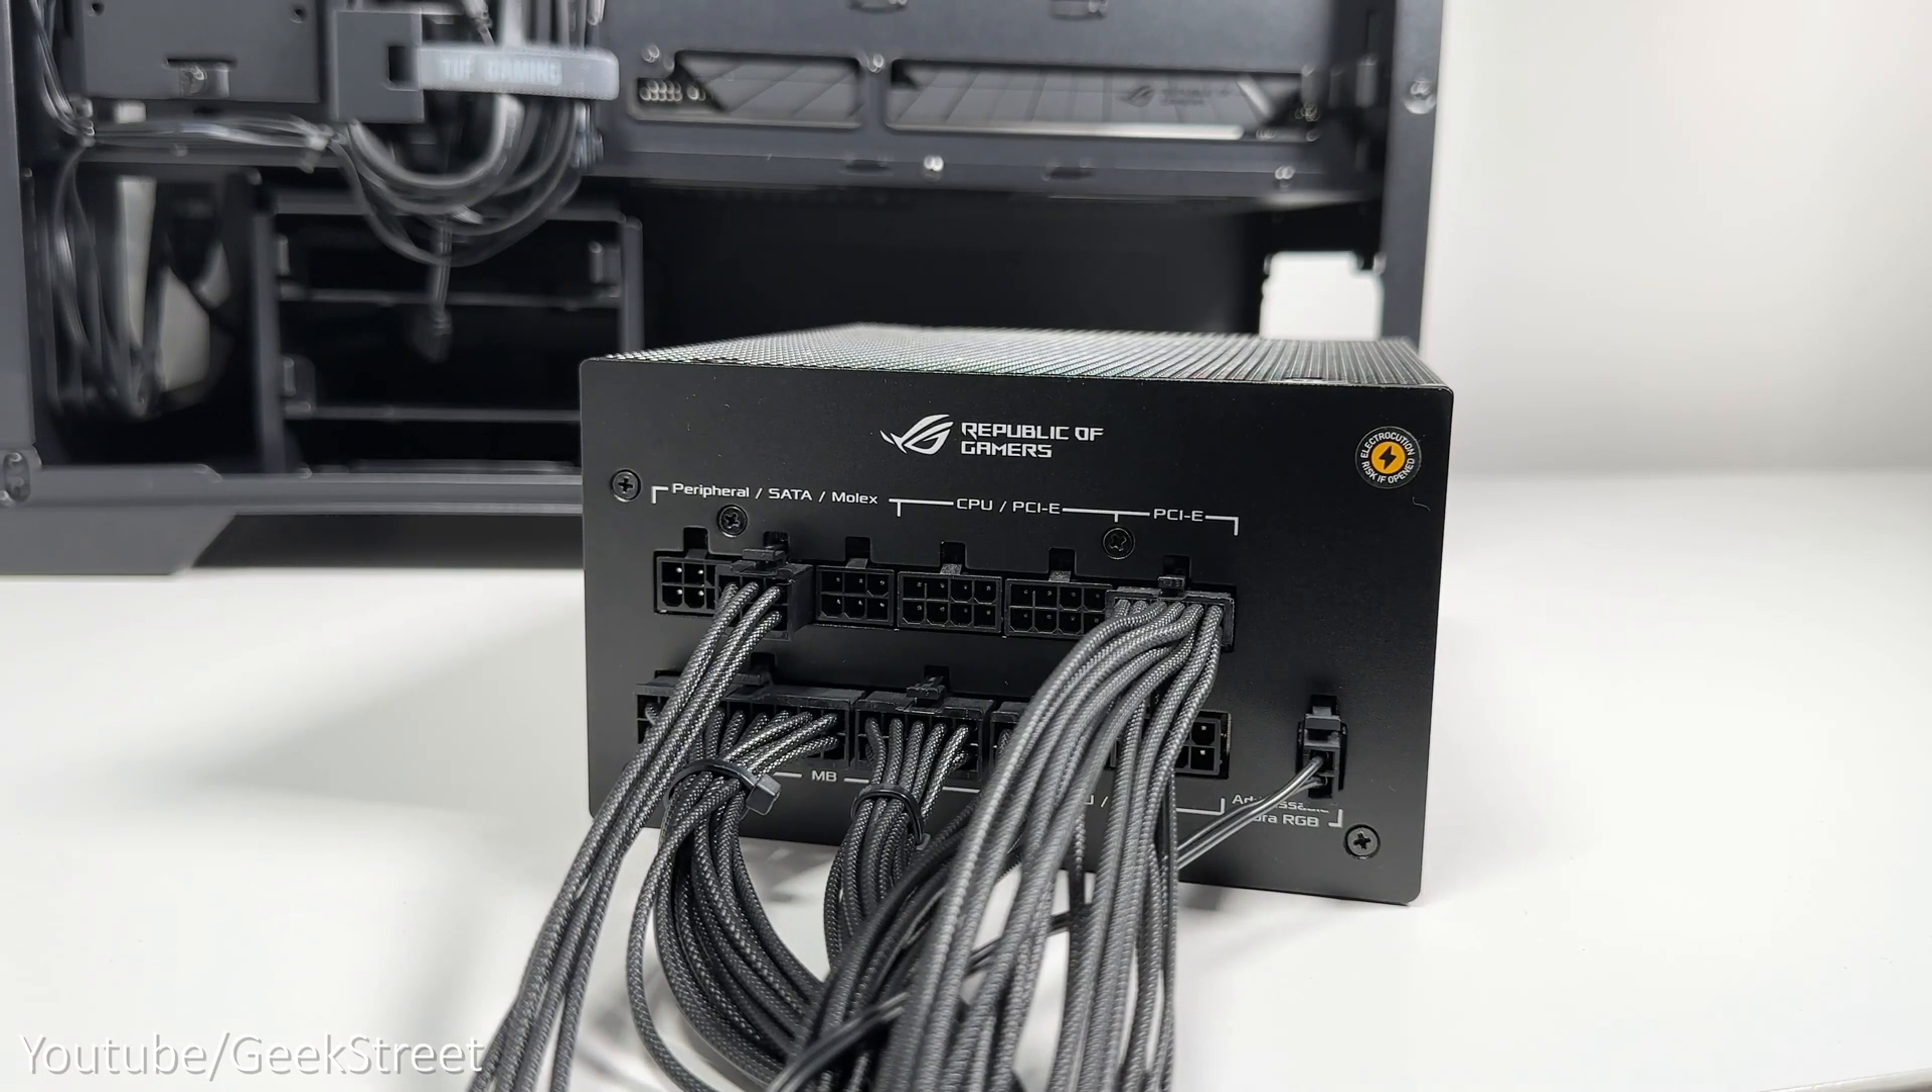Onto the power supply I've plugged in all the connections I think I'll need.